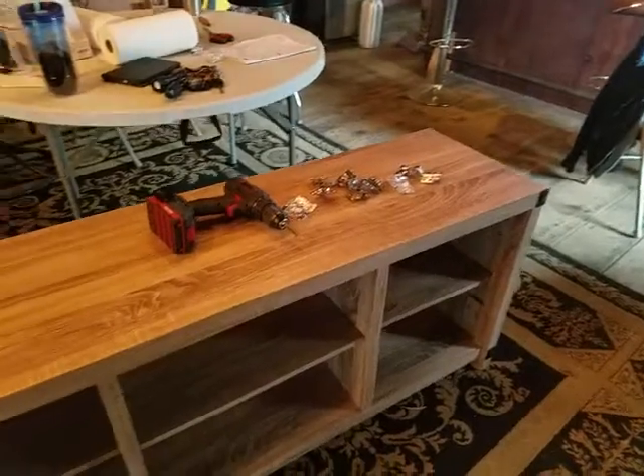Well, I've been going at this now for about 45 minutes and all I have left to put on is the doors.